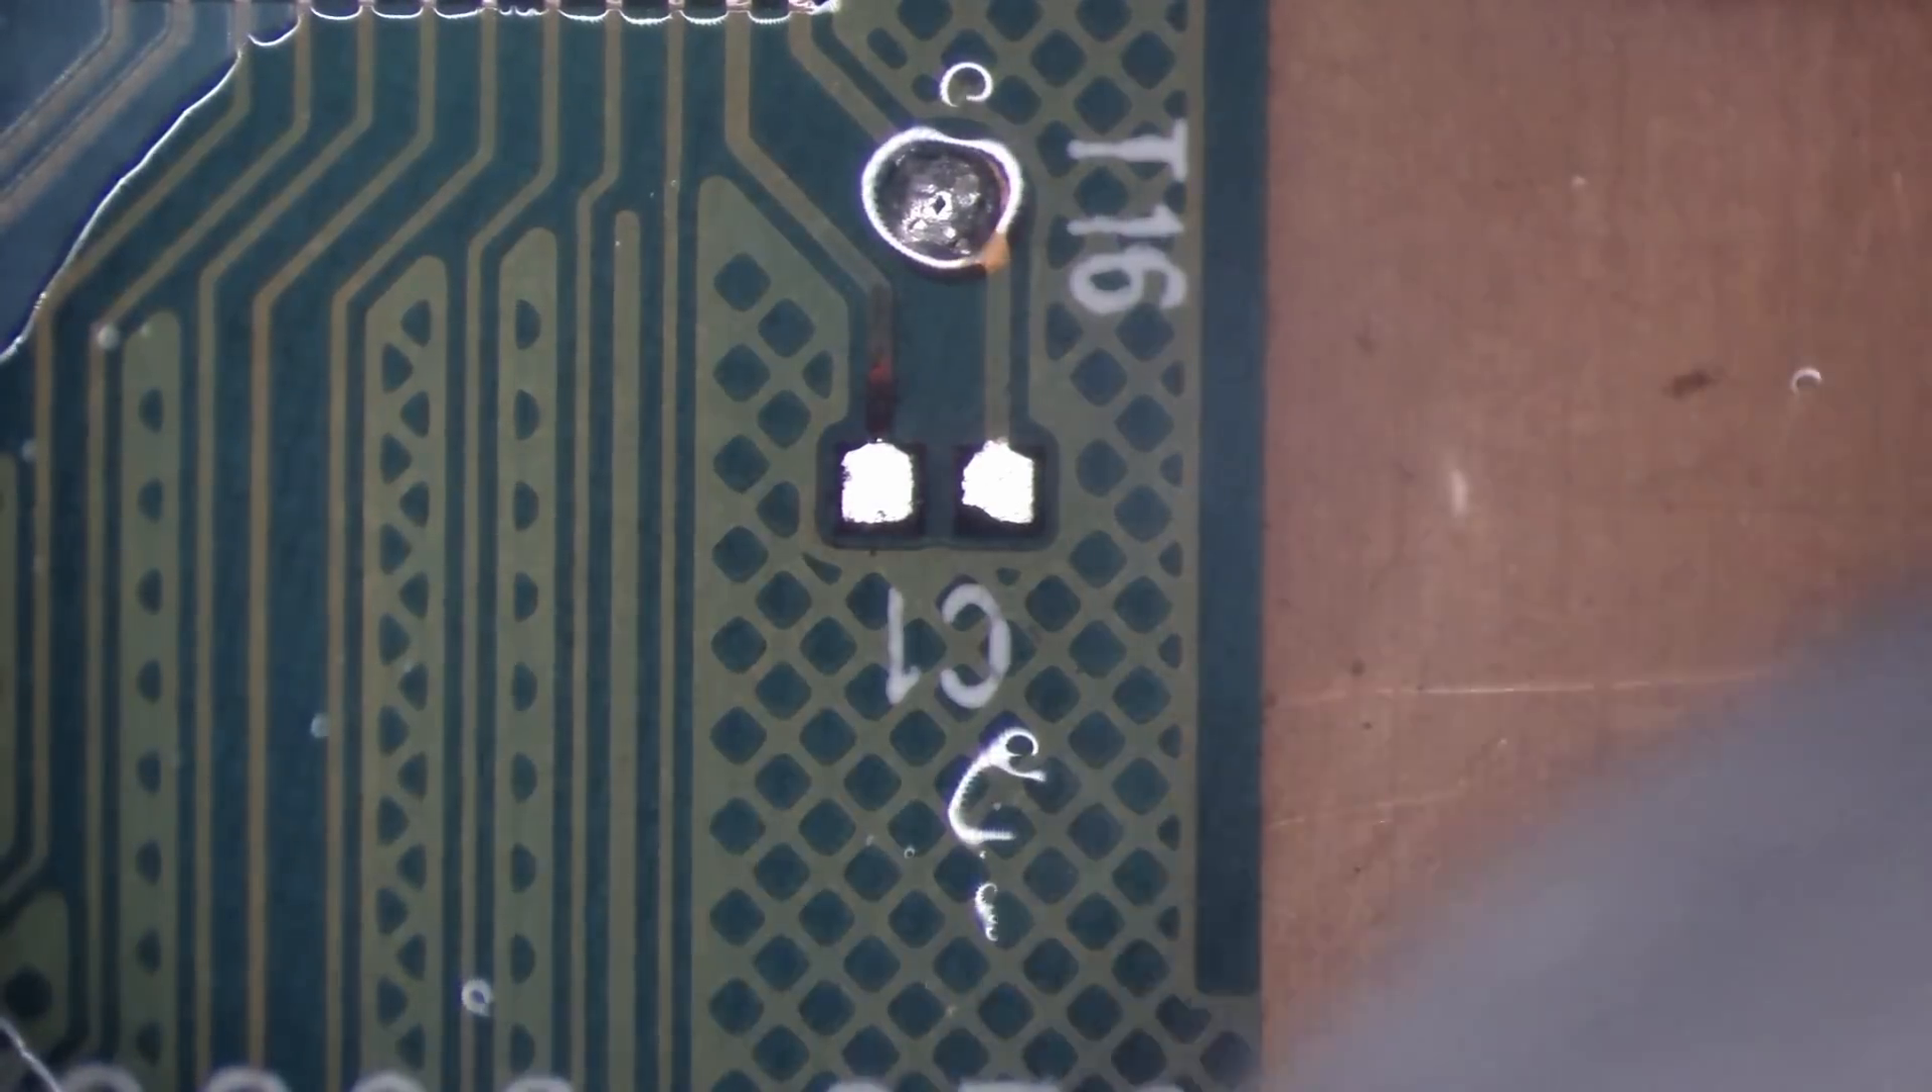Nie będę jeszcze montował nowego kondensatora, bo ogólnie nawet nie wiem jaka wartość ma być.